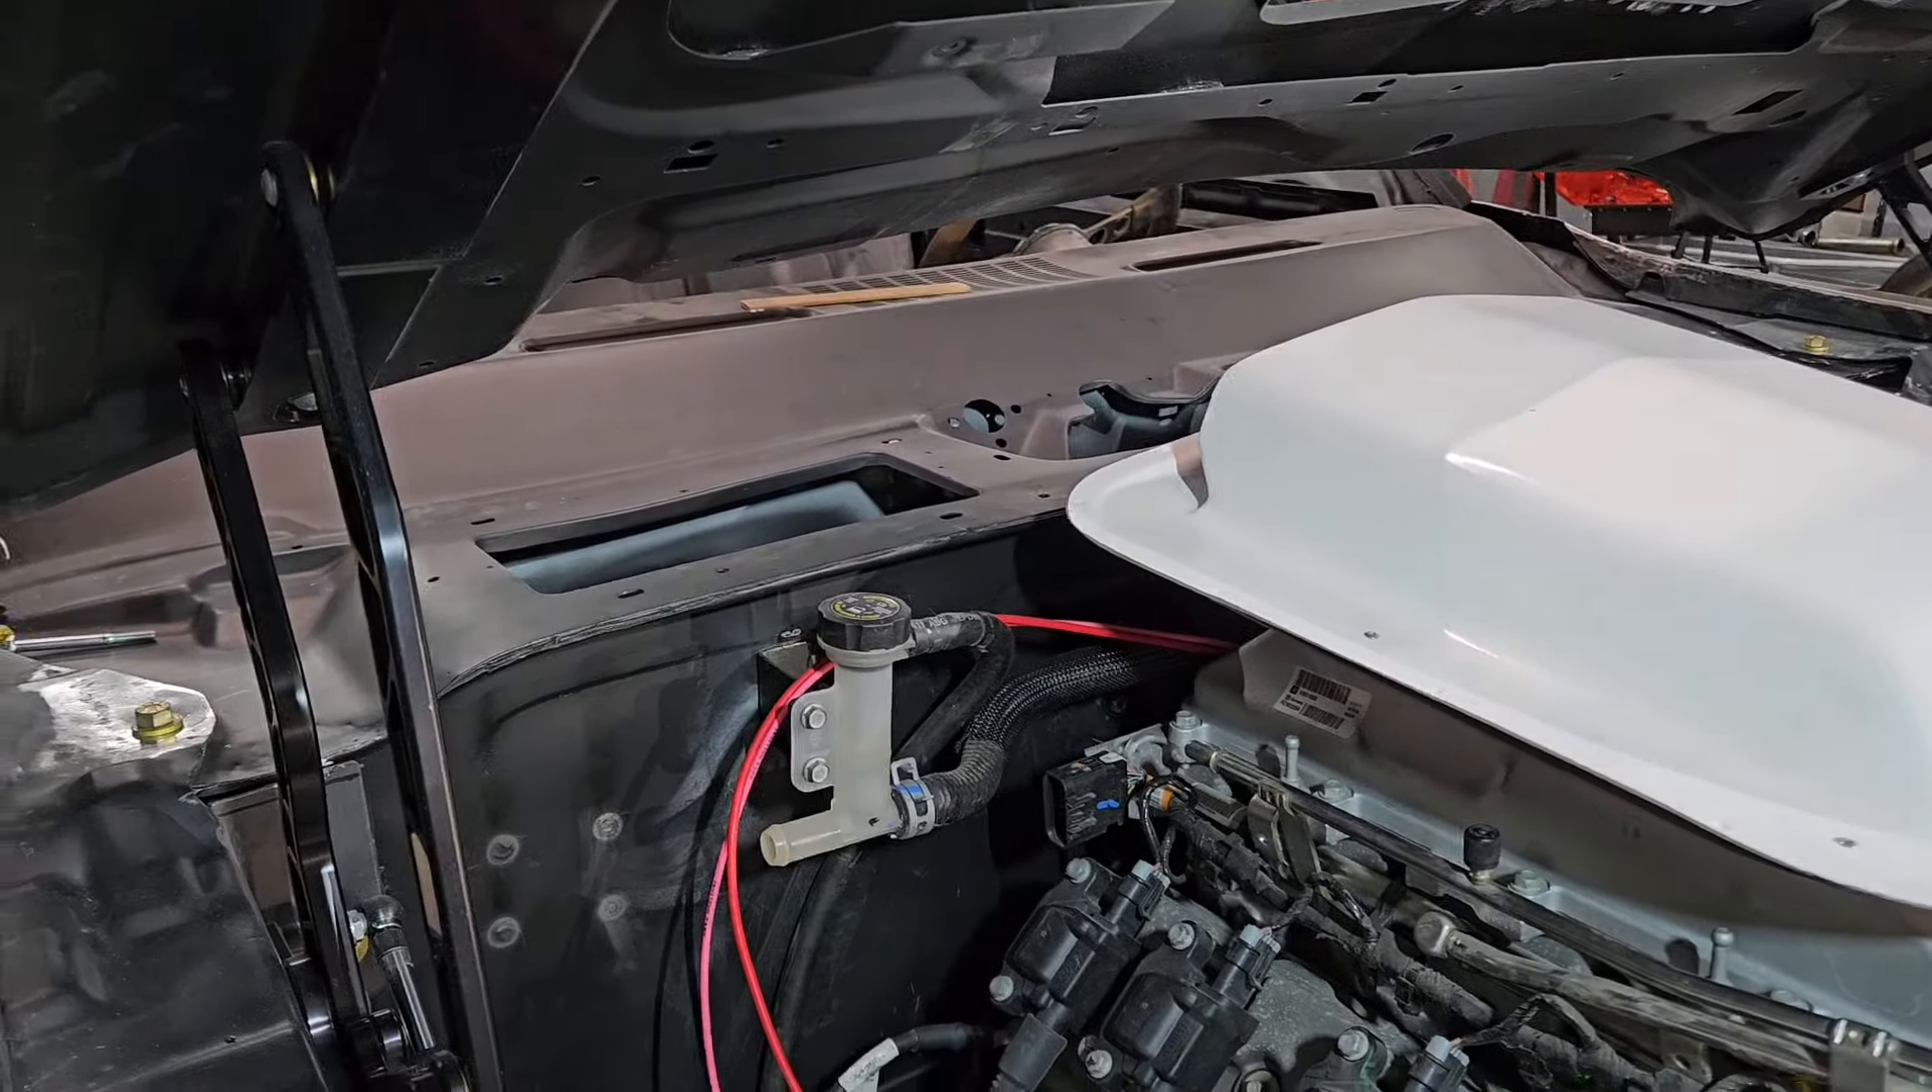Again, some of our wiring here, we've just kind of got it hanging out. That's definitely not its final location.